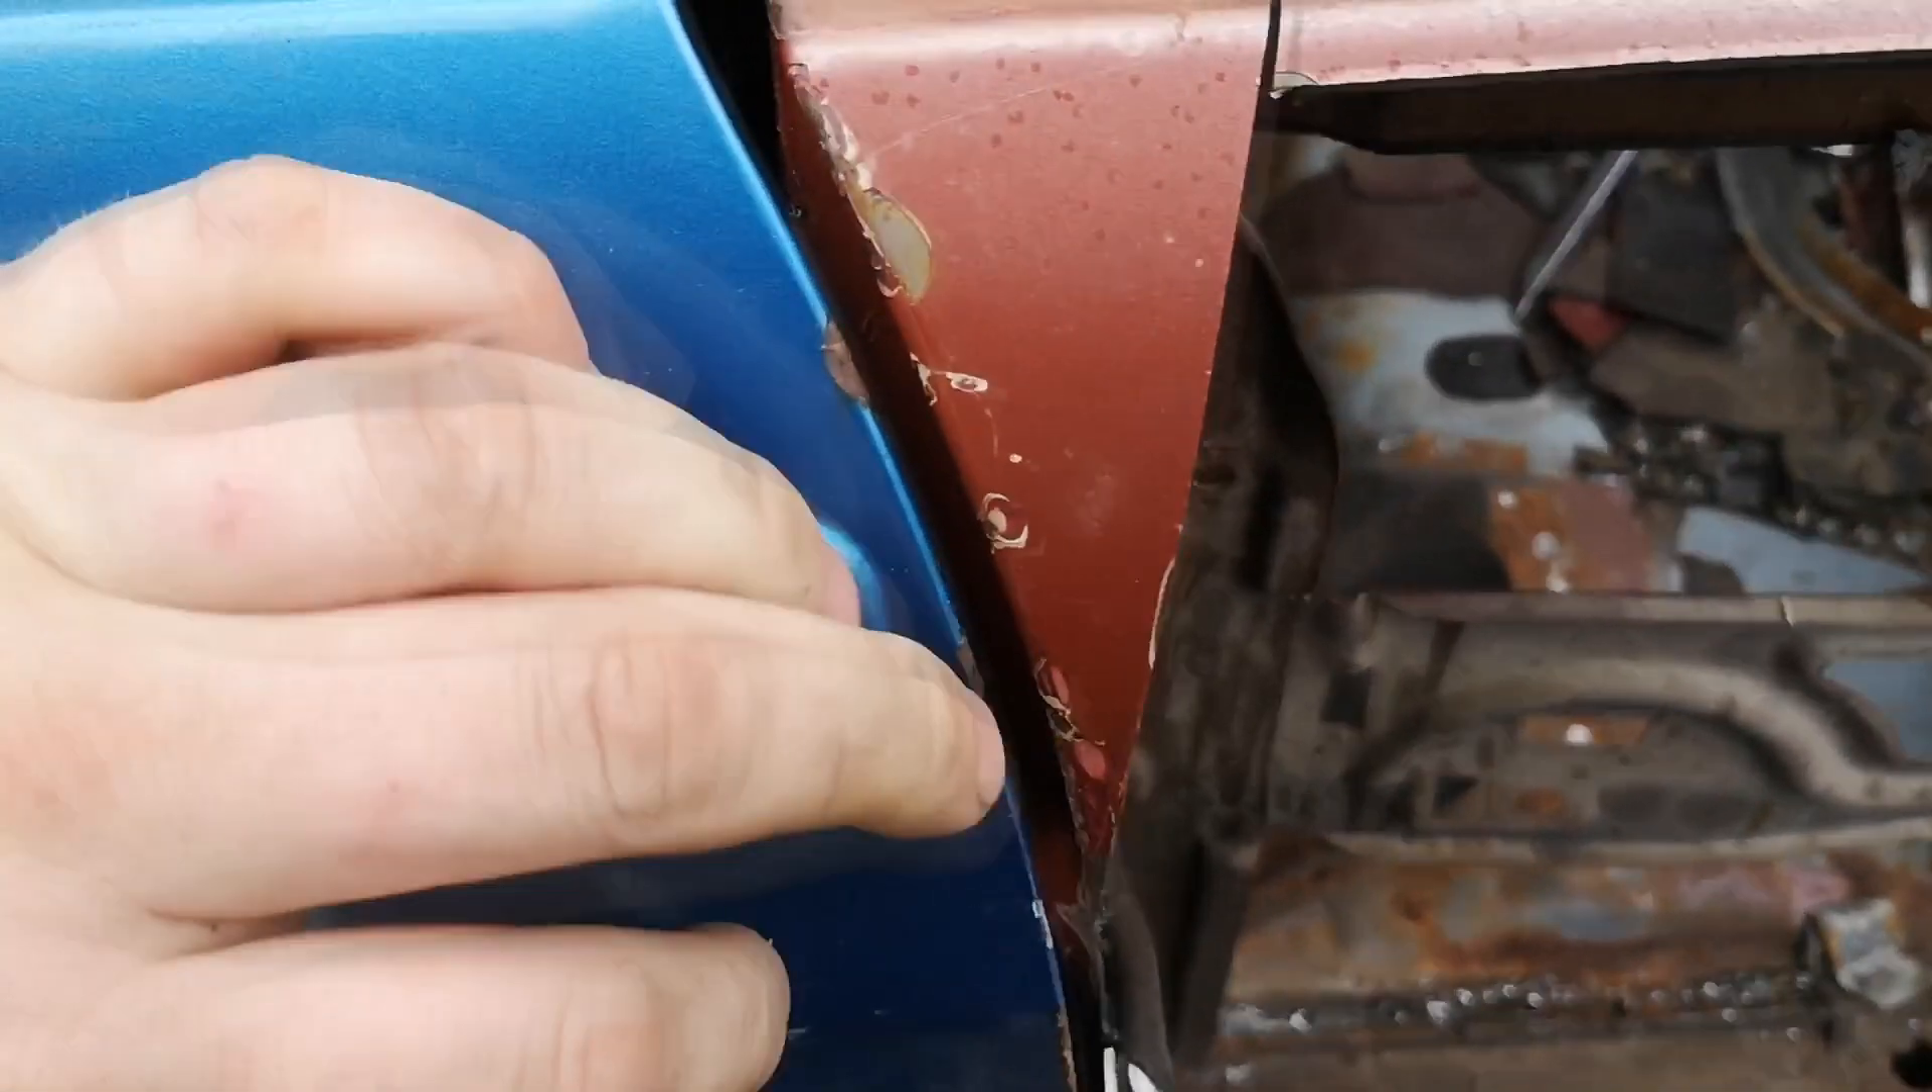Uh, you can see now that there's a bit of a gap from the door up to the quarter.